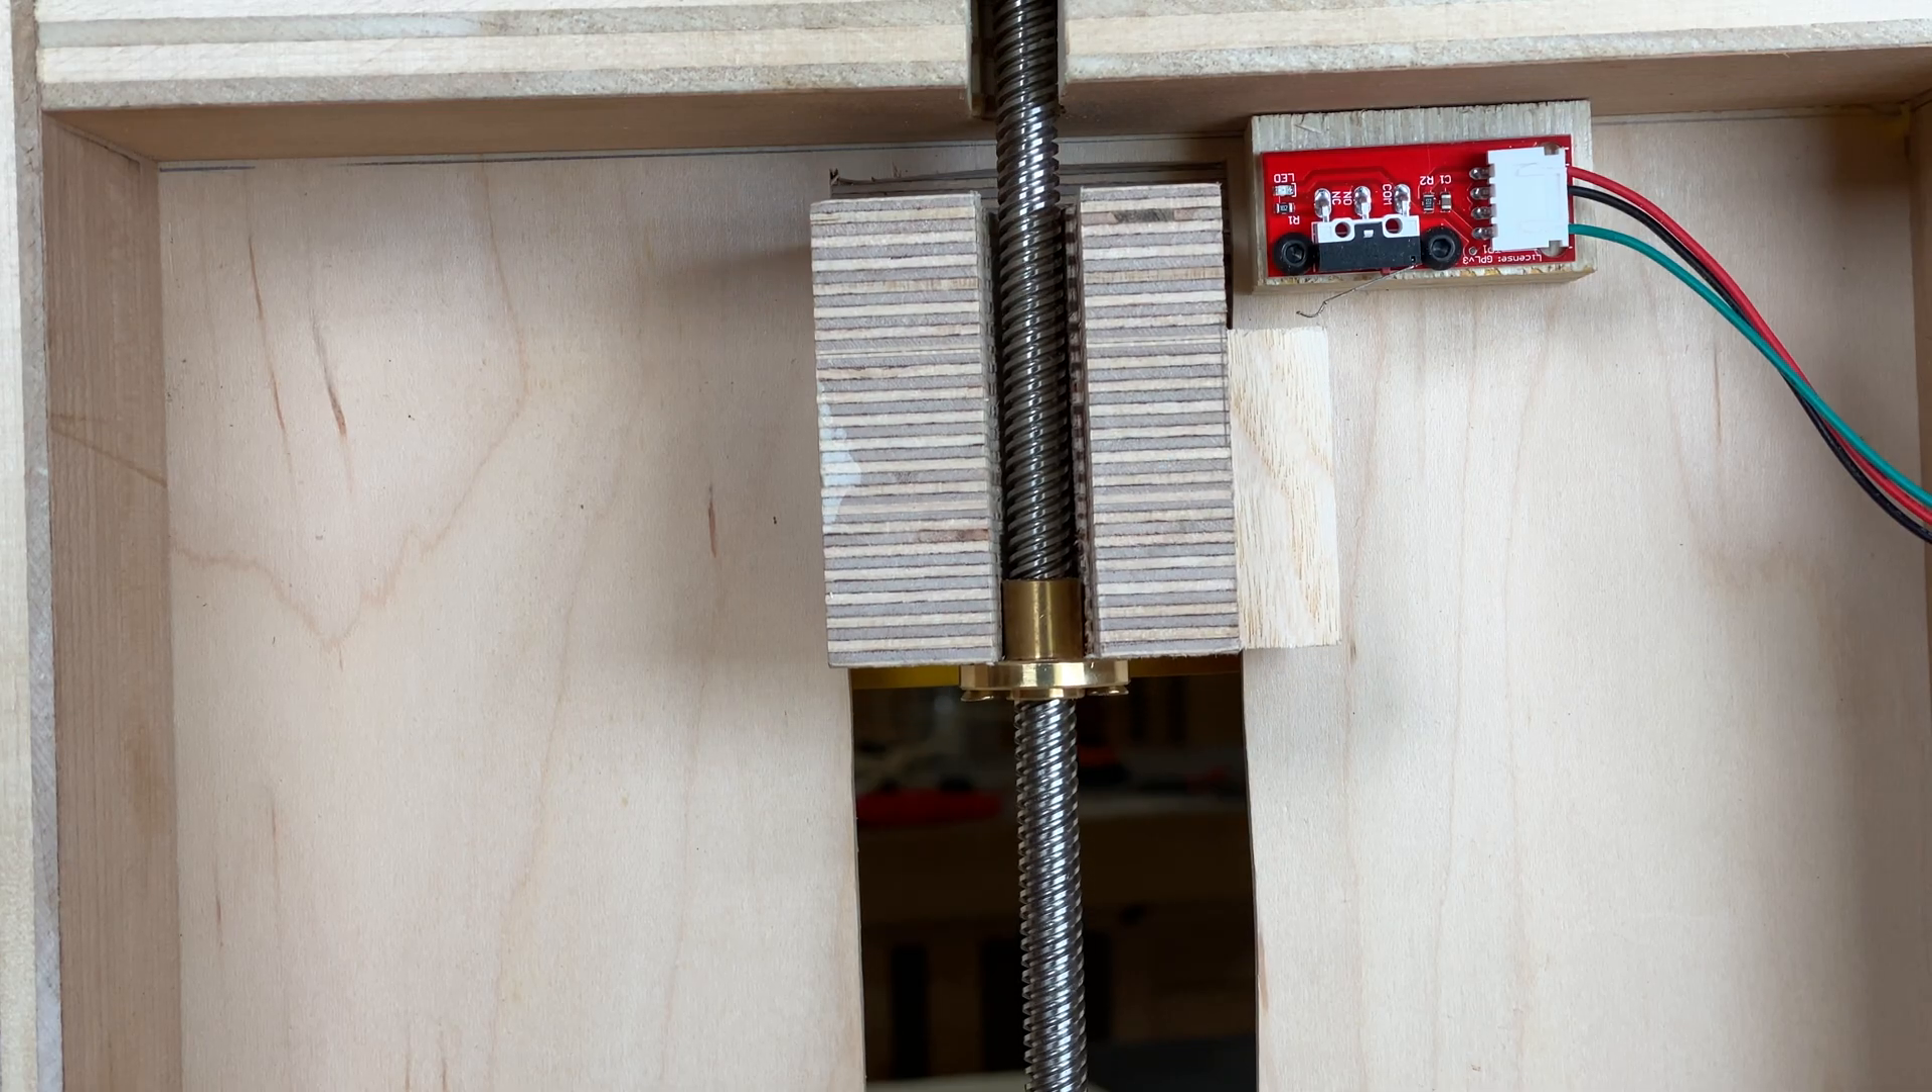I also had to add this extra block here to trip the limit switch on the top there.